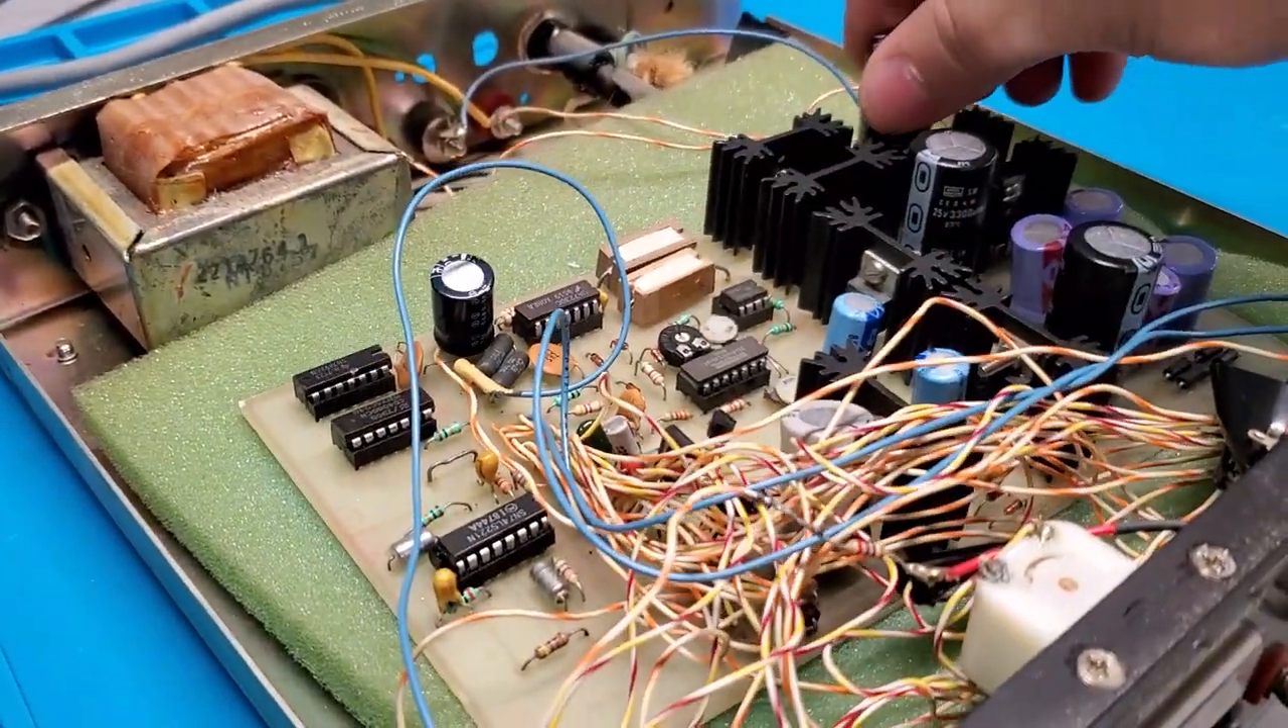The board is just sitting on a piece of foam. That's it. It's just loosey goose sitting in there.